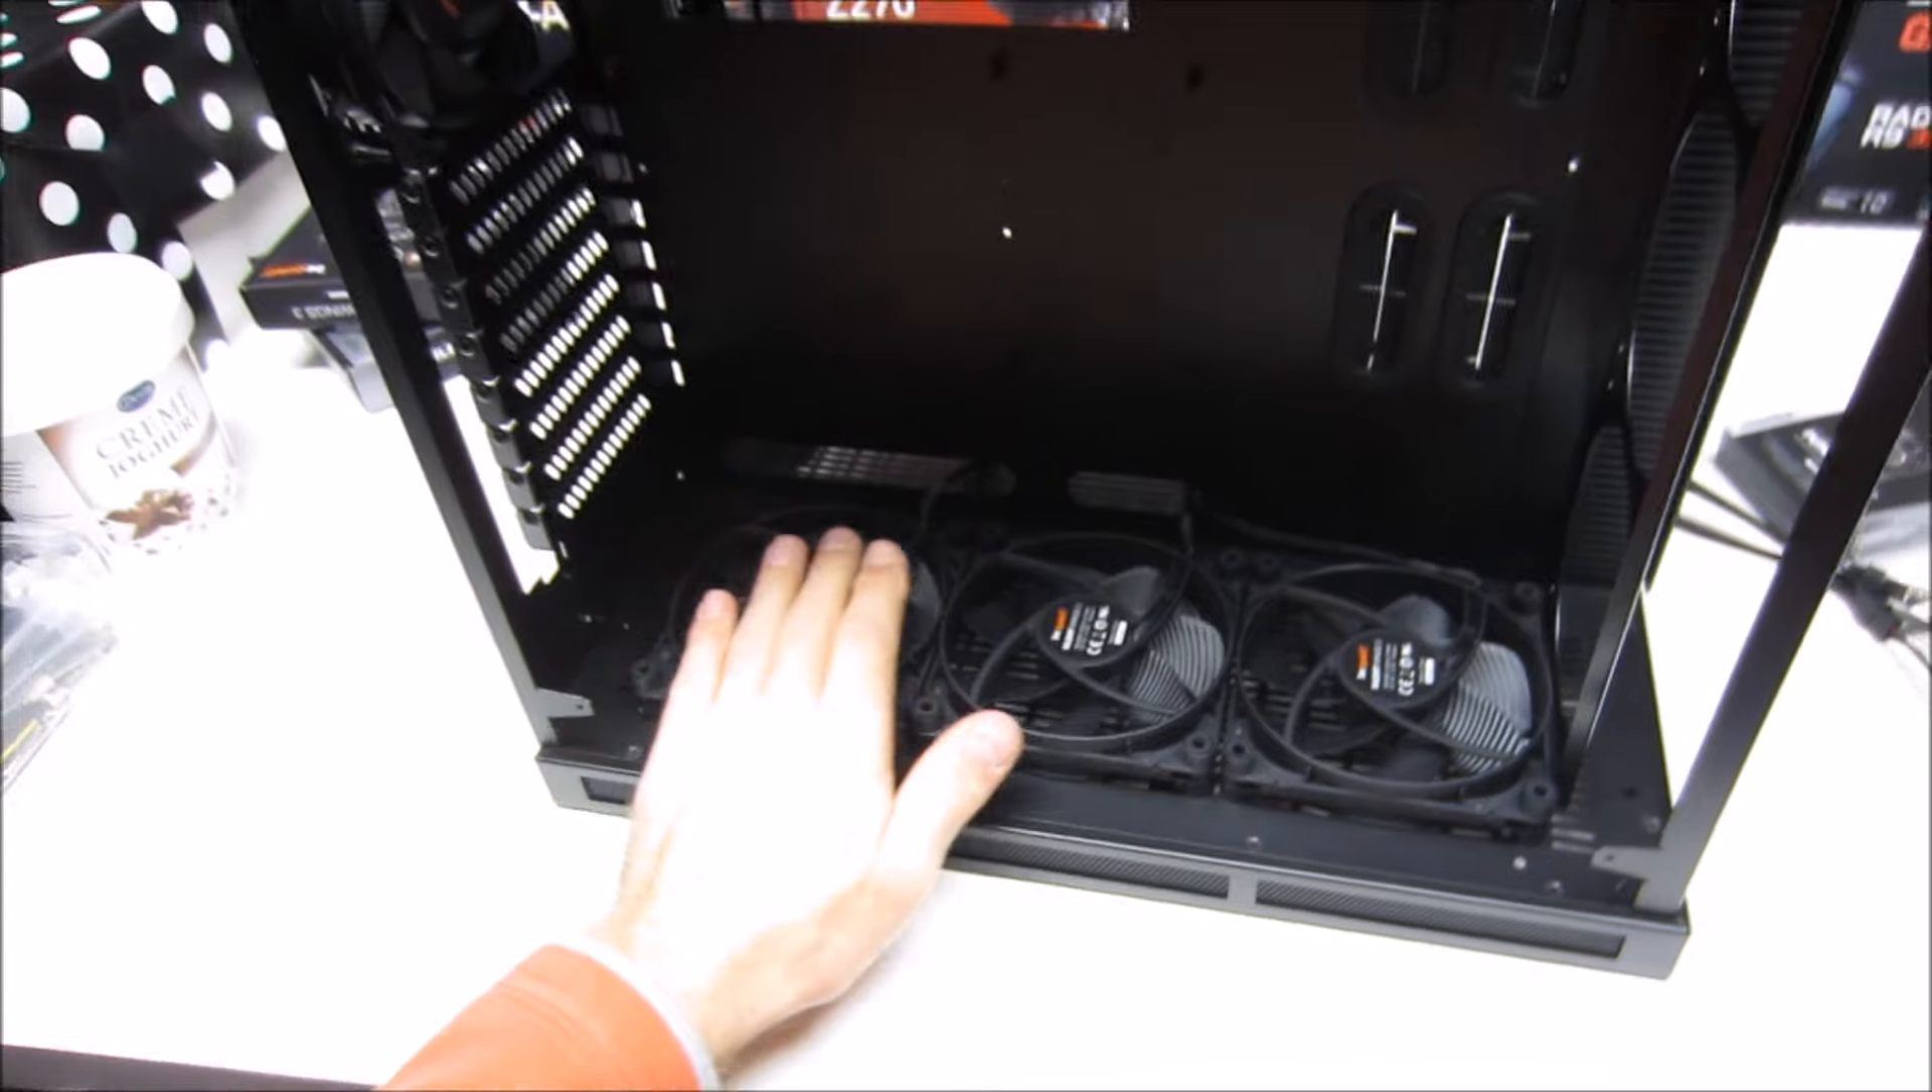Jetzt haben wir hier unten auch die drei lüfter installiert.